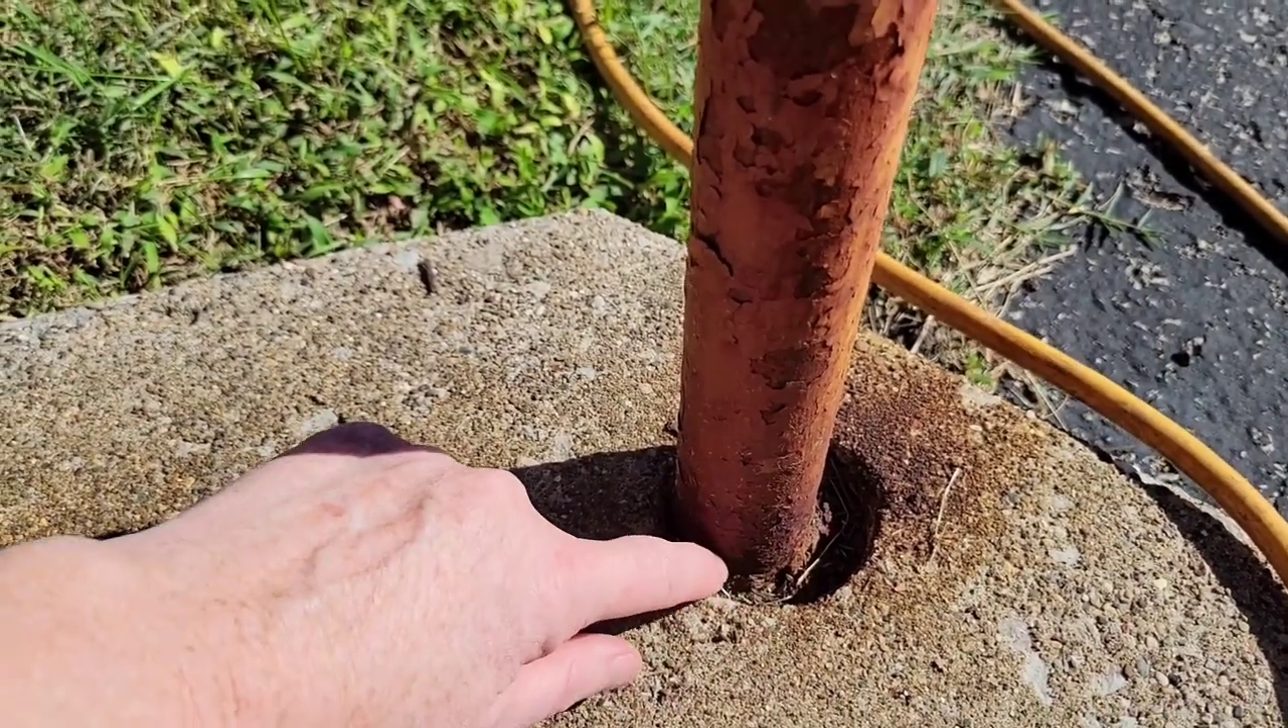We're going to fix all of the places where the posts go in the ground into the concrete because there's this big gap right here.